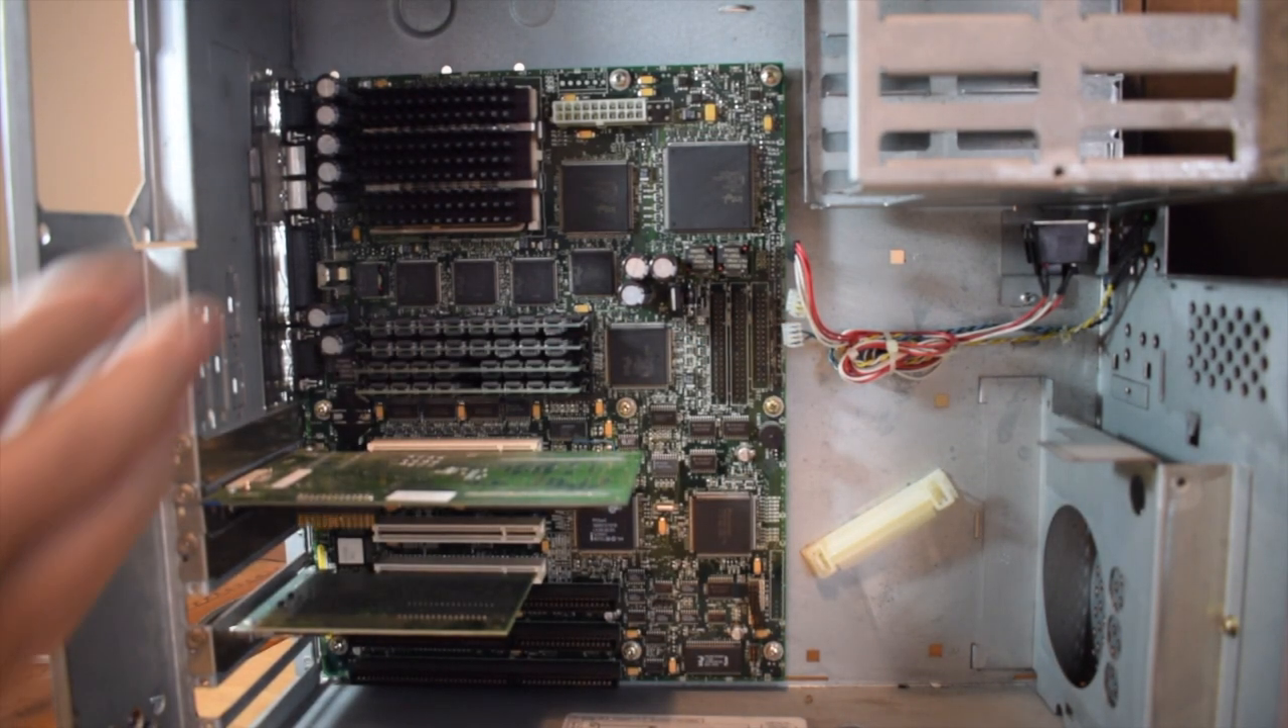Okay the motherboard's back in now with the network card and the graphics card.